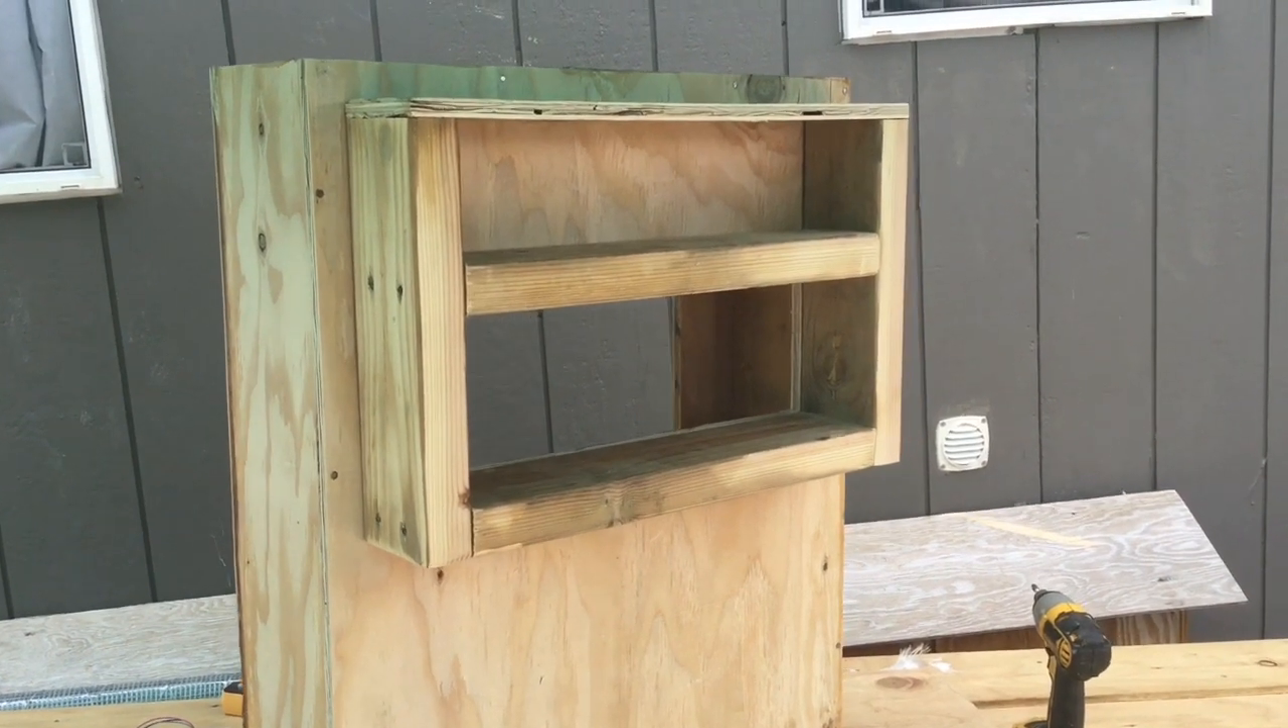So I built the front of the box that will go through the window.